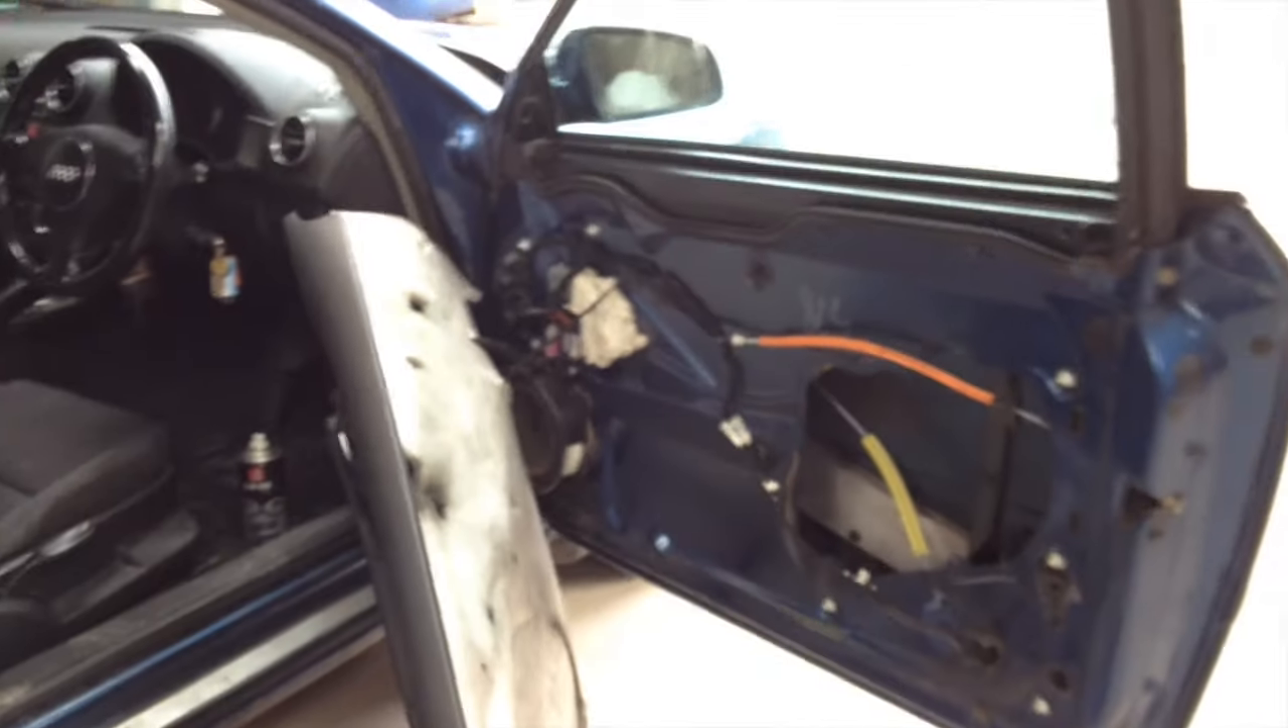Okay, so all that's left for me is to put the door card back on.